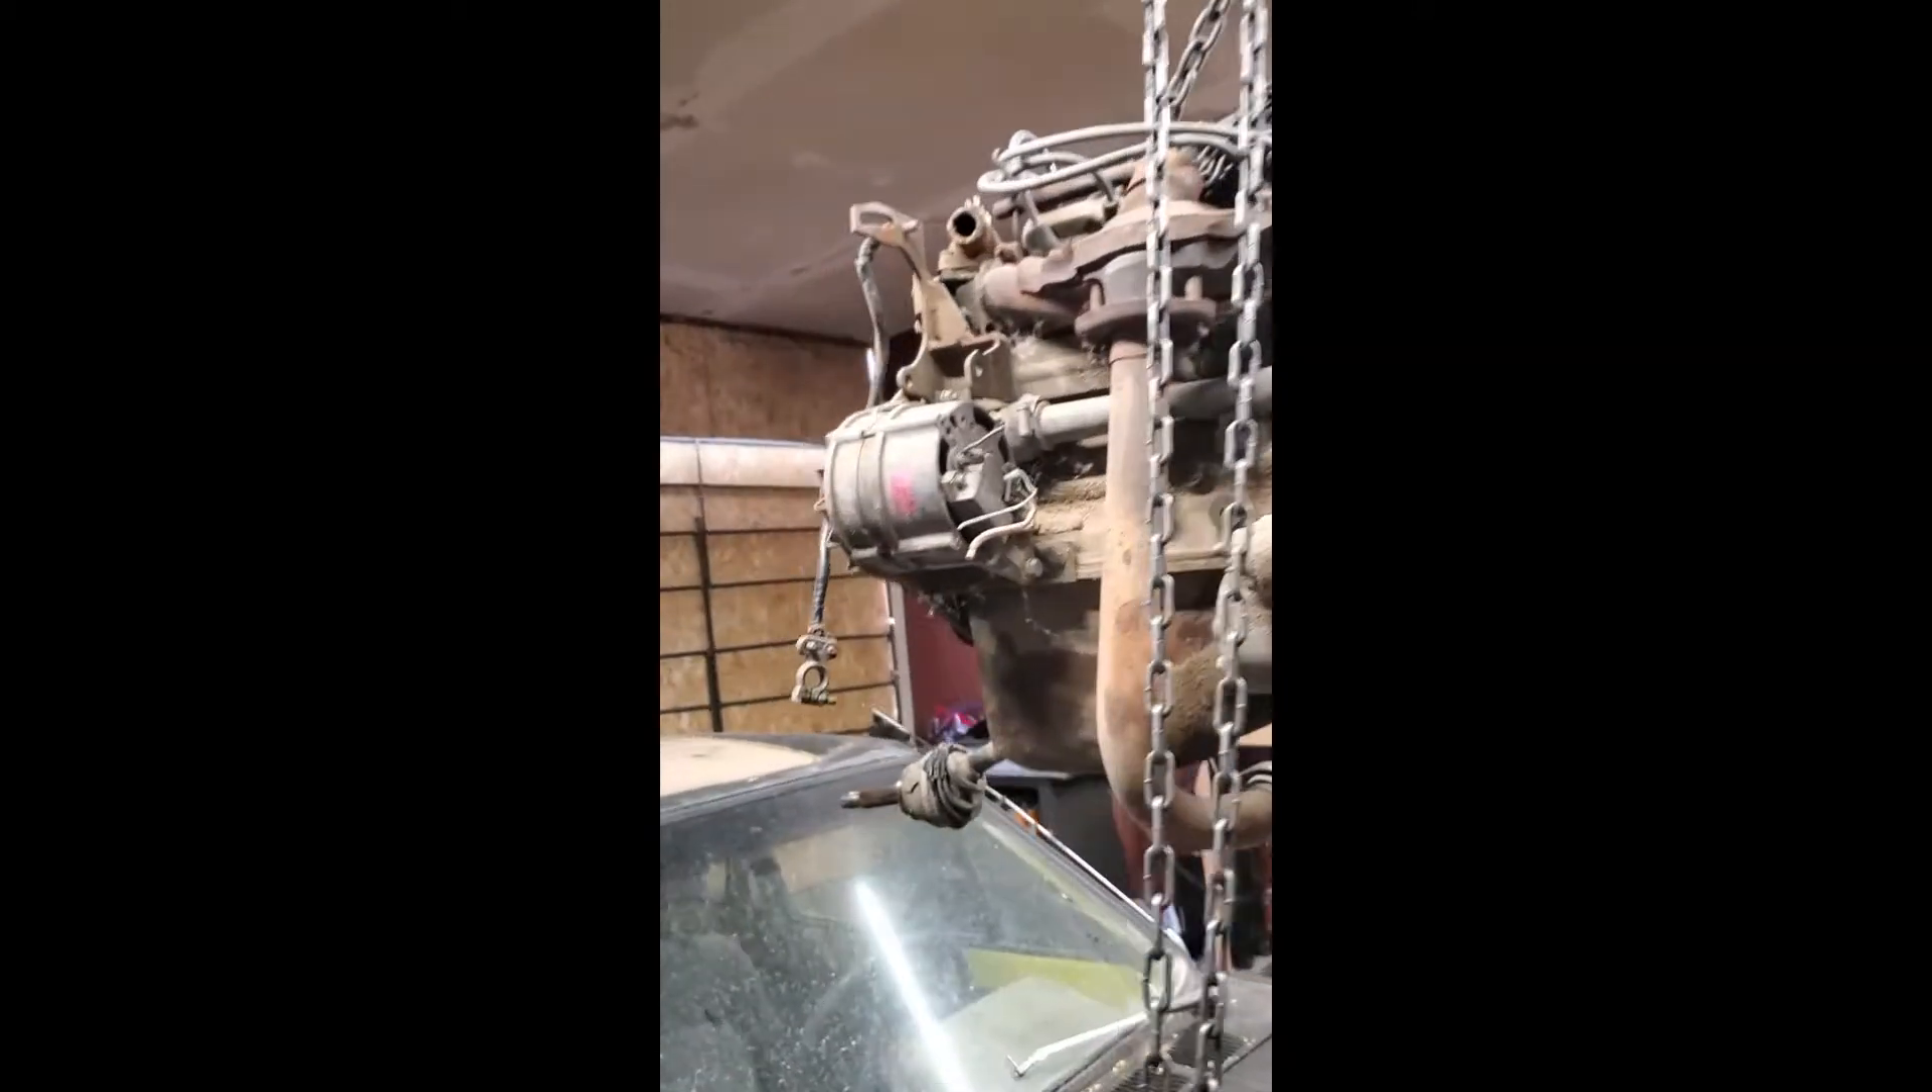Well folks, the motor's out. Motor and trans. Now I got my work cut out for me for sure.